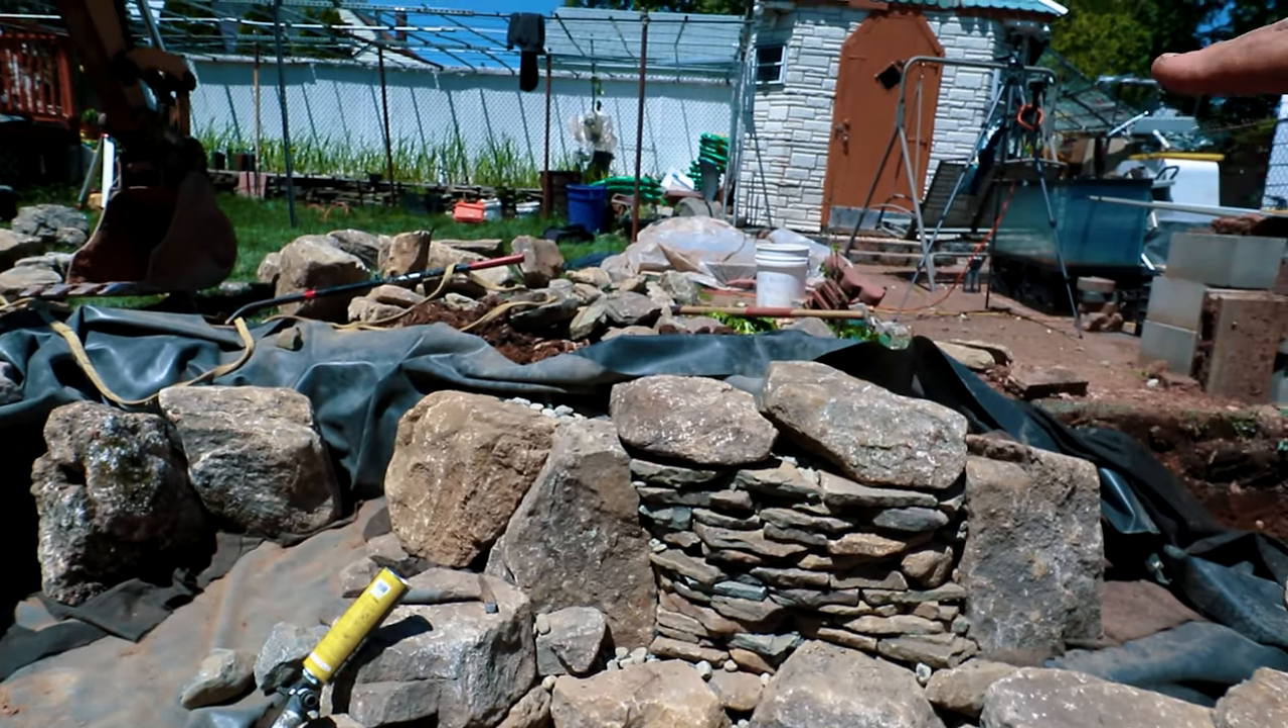We got this cool stacked wall in the middle here between our two frame rocks still have to finalize setting those on top.